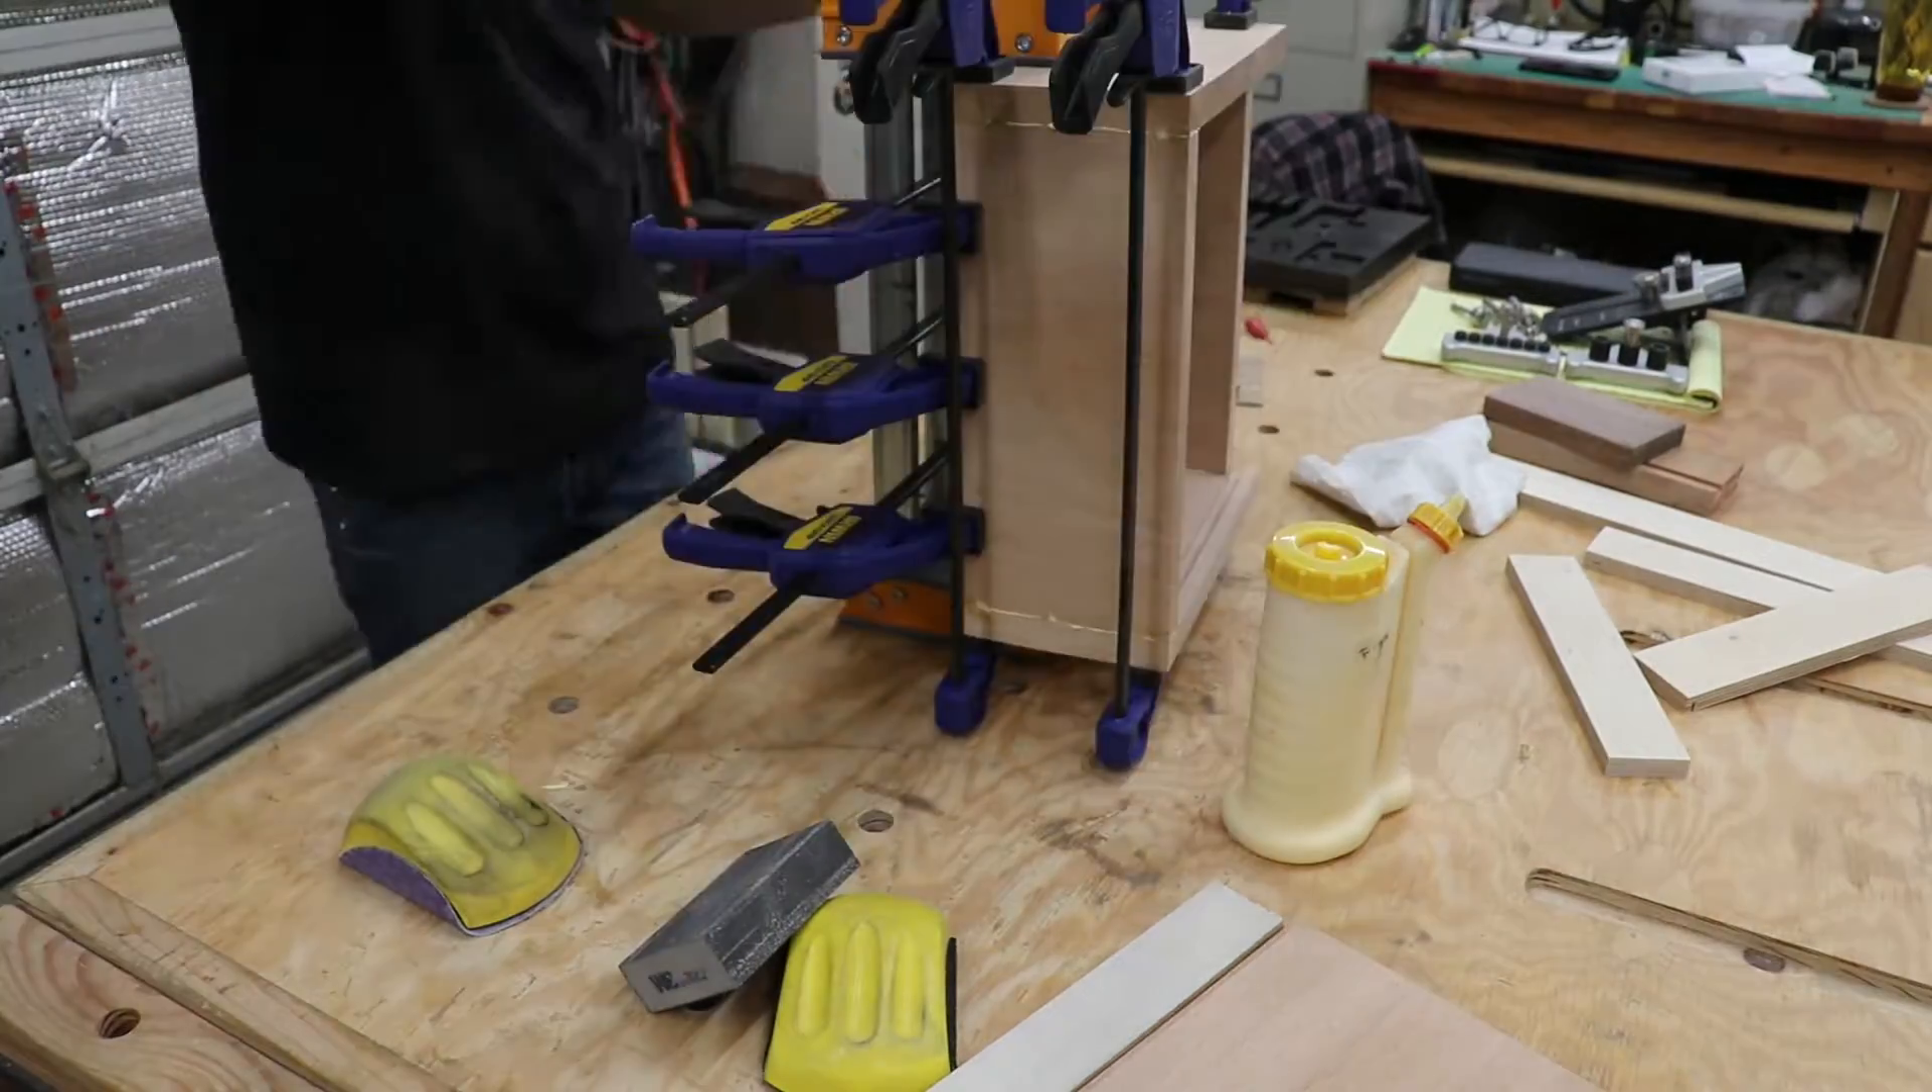So the box is all glued up but I figured since this is a box to store a doweling jig it should have some dowels in it.